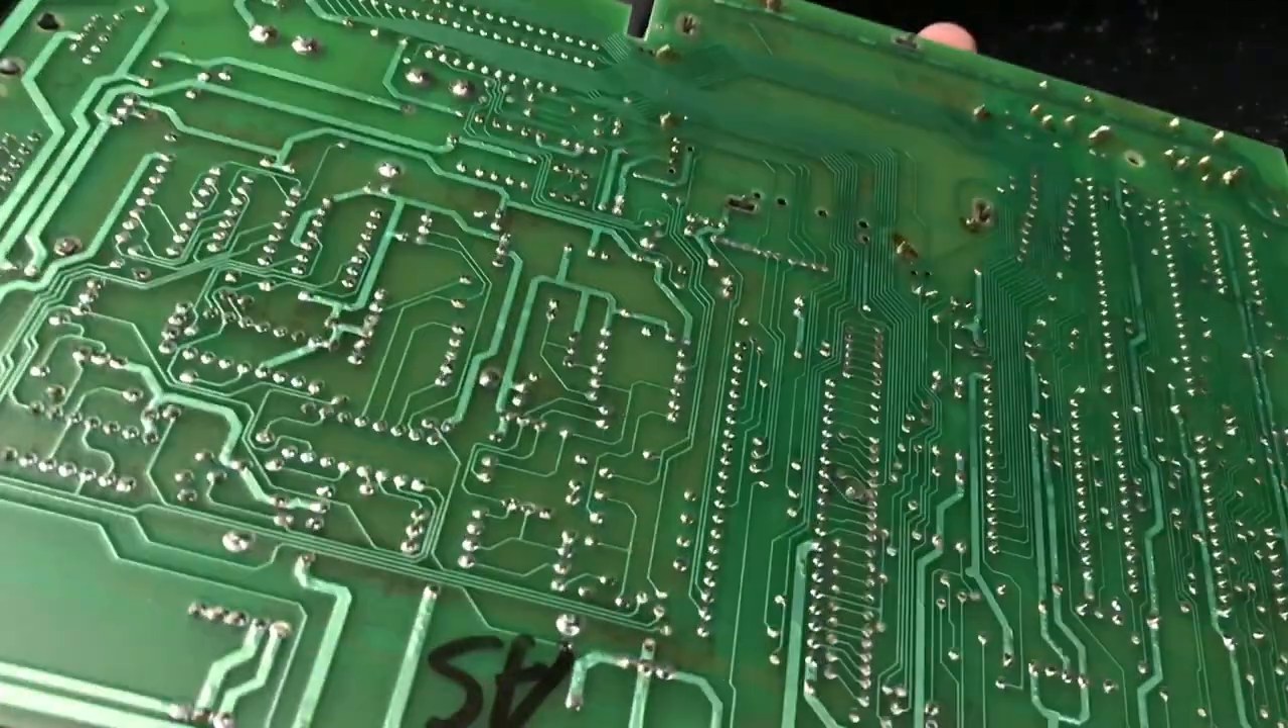Uh, I've also desoldered the, uh, the back shielding here to expose the back of the PCB.